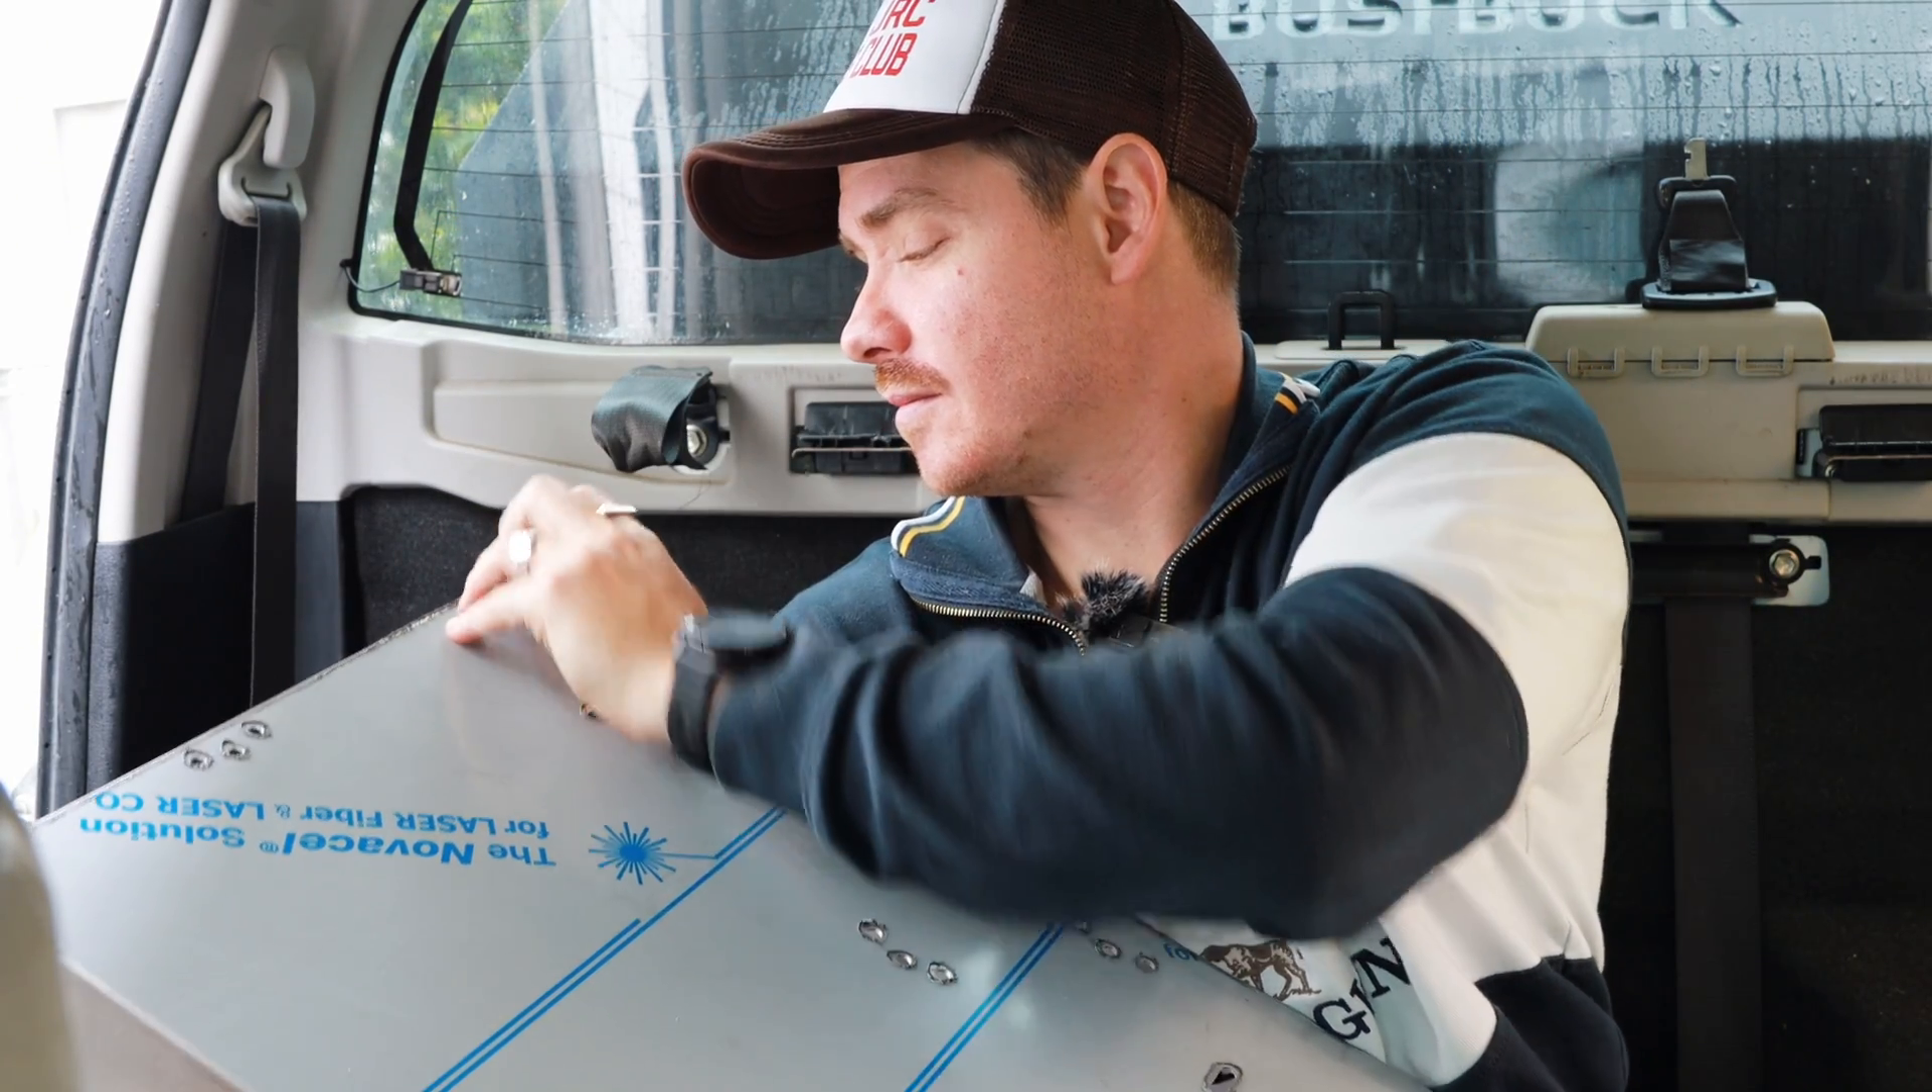You can see I haven't even taken my um my sticker off yet.